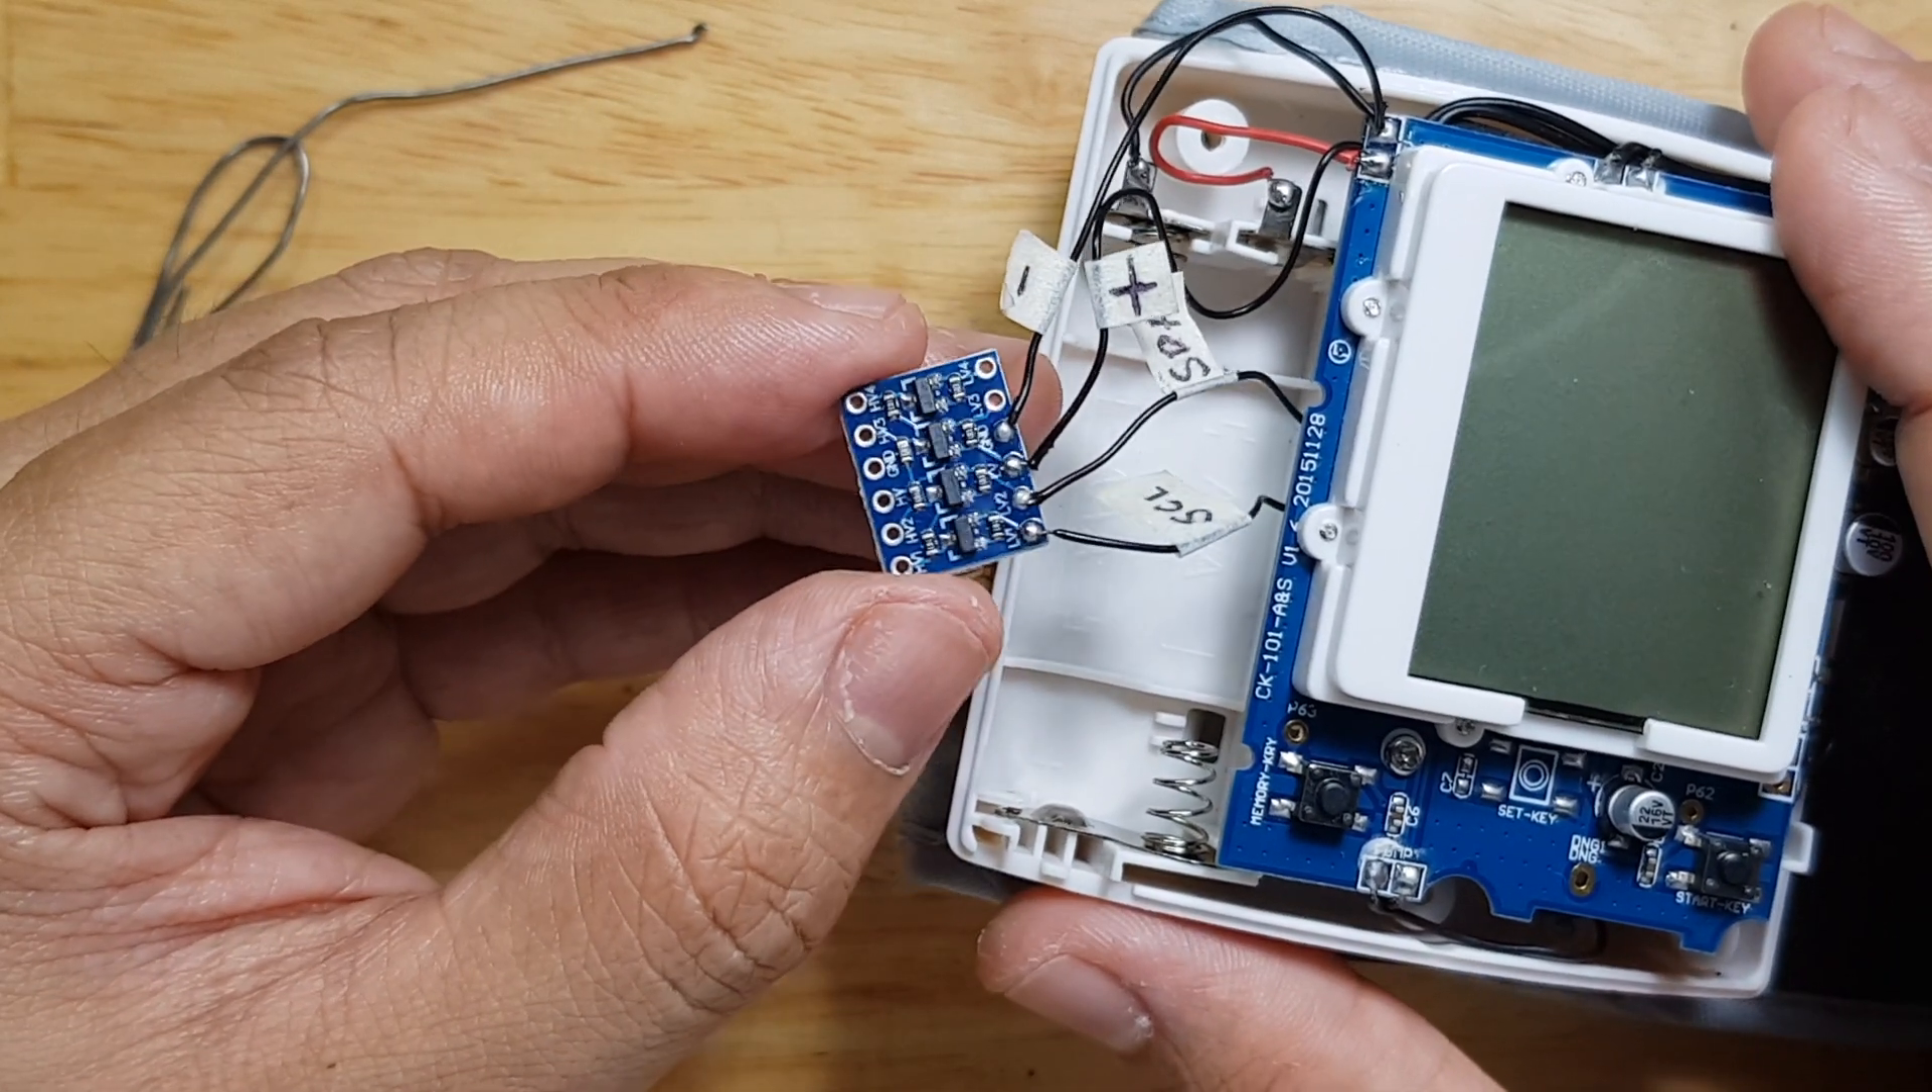I'm now done soldering the wires on the respective pins of the logic level shifter.